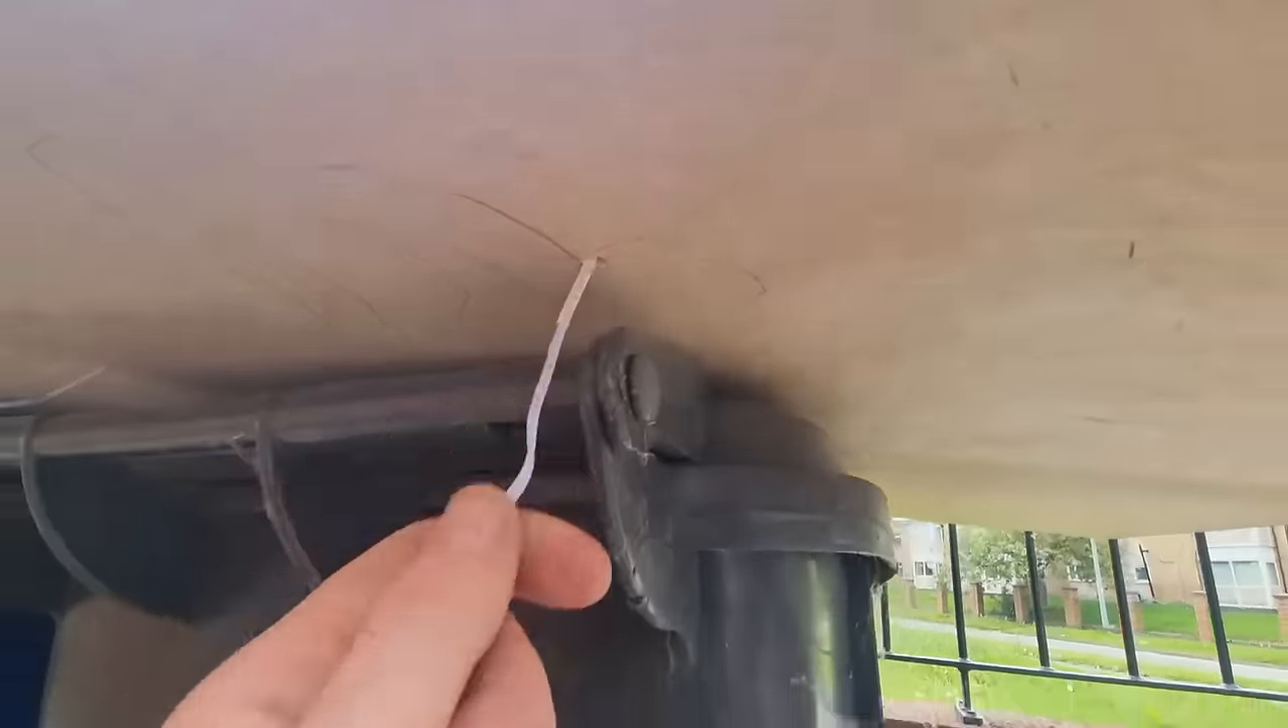Six mil ply, we've drilled a hole in each location where we want the lights to go and thread the cables through them.